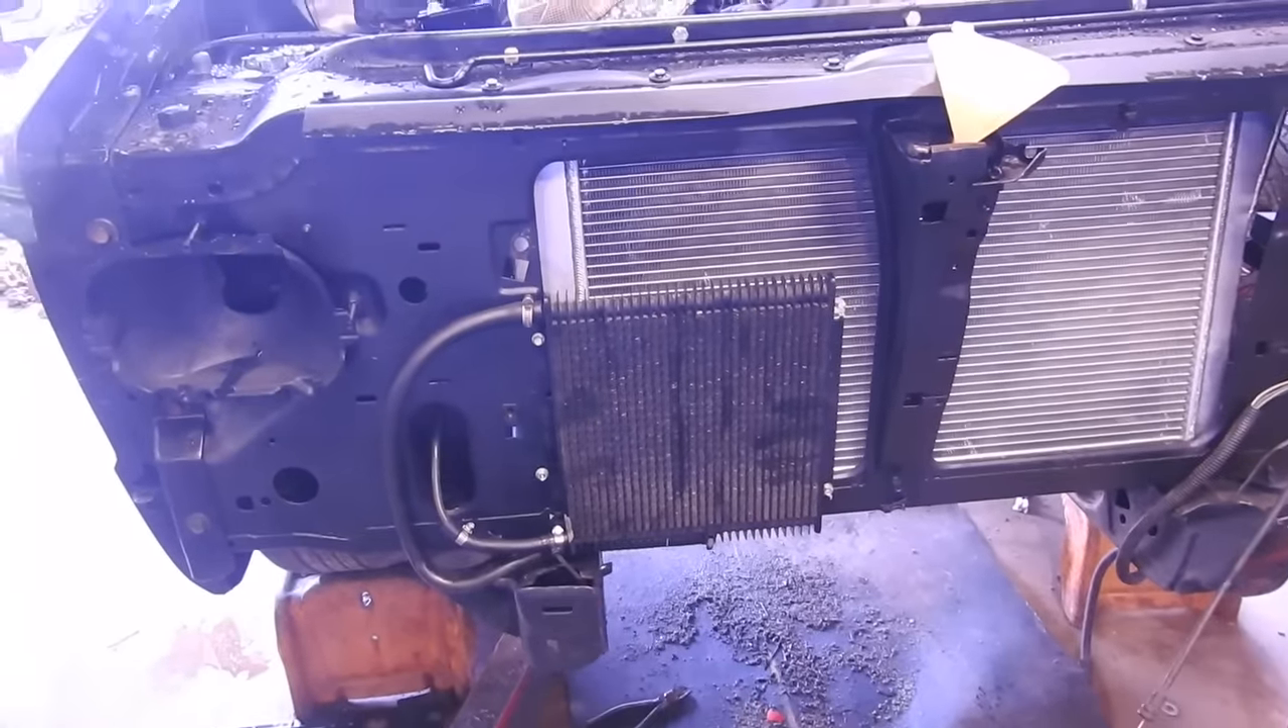I also picked up this transmission cooler got it installed last night.